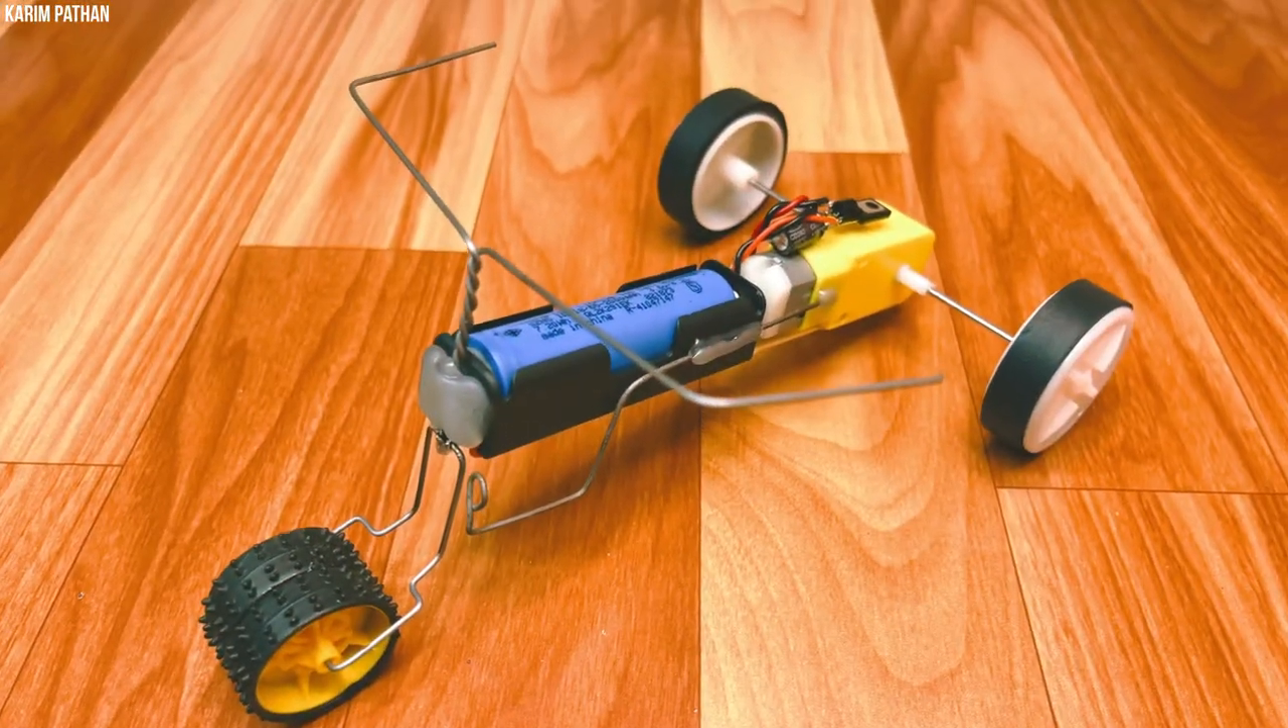तो यहाँ पर मैंने battery लगा दिया है।